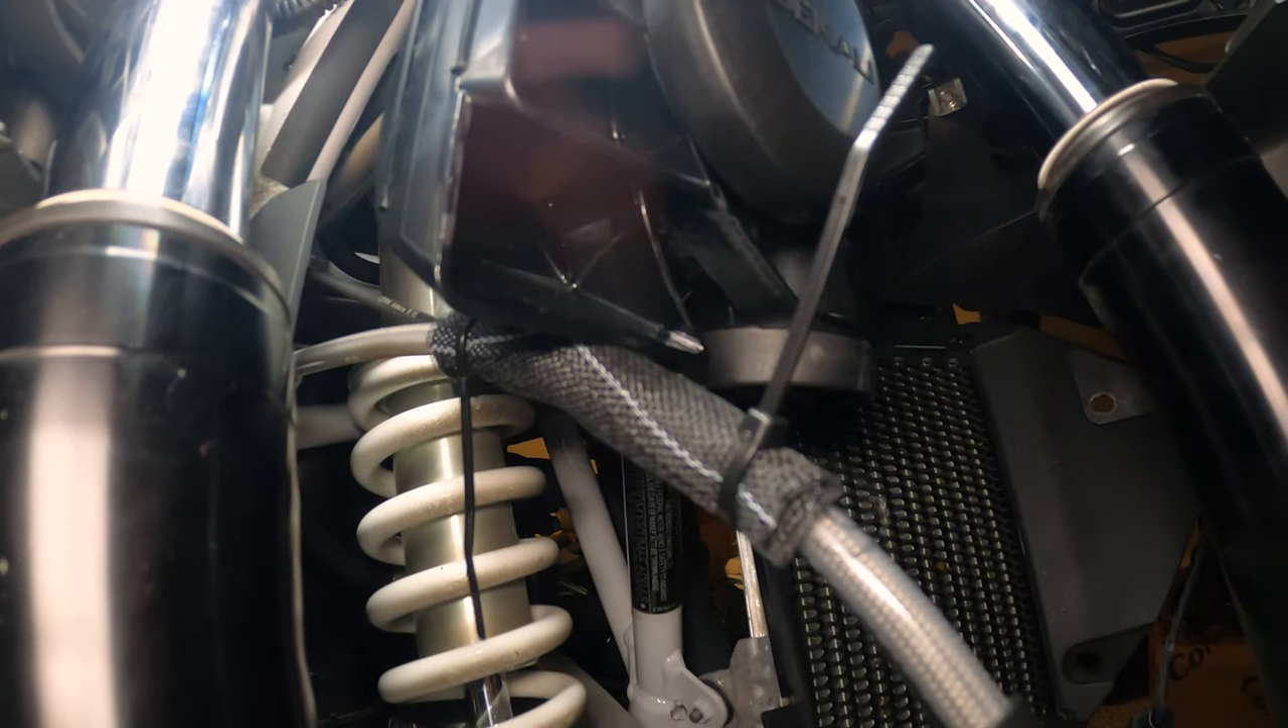May as well put it on there. So I've got the sleeve on there.